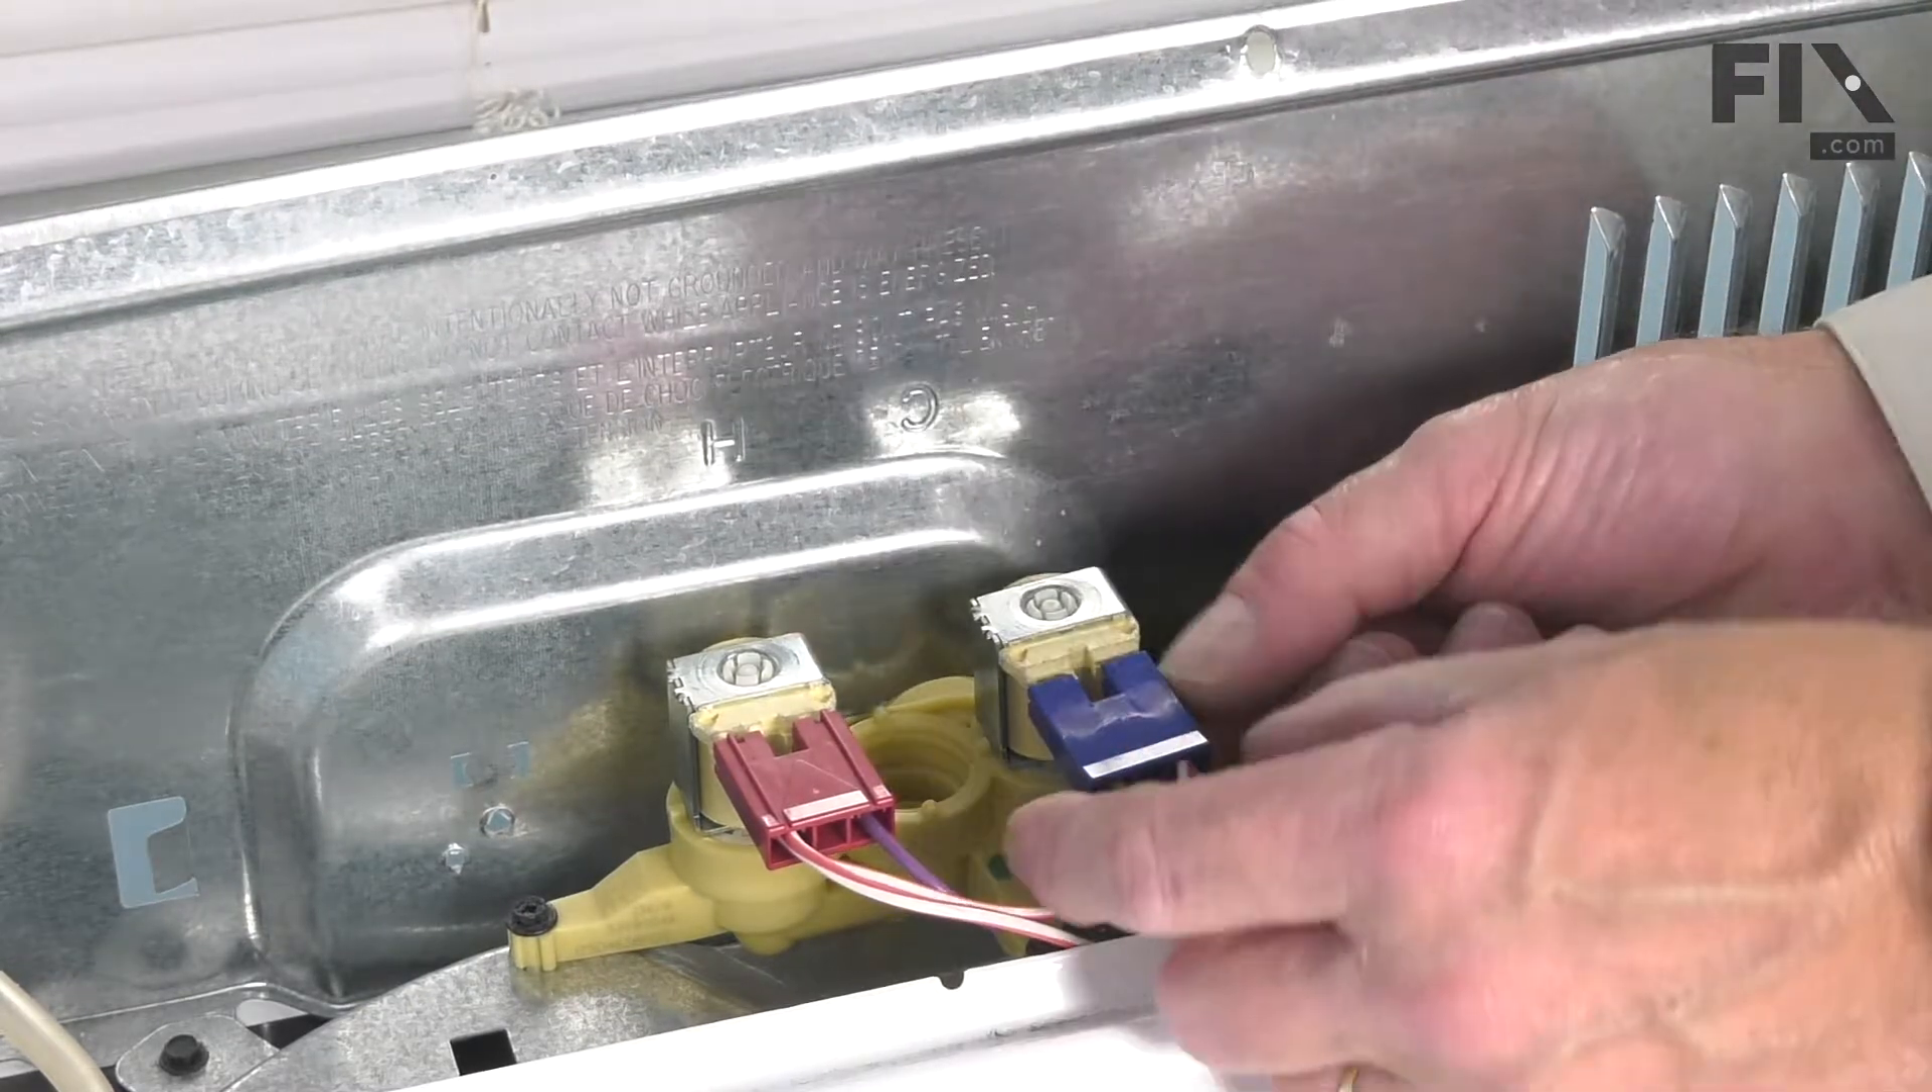Now, with the control panel removed, next we're going to disconnect the individual wire harnesses to the coils on the old valve.